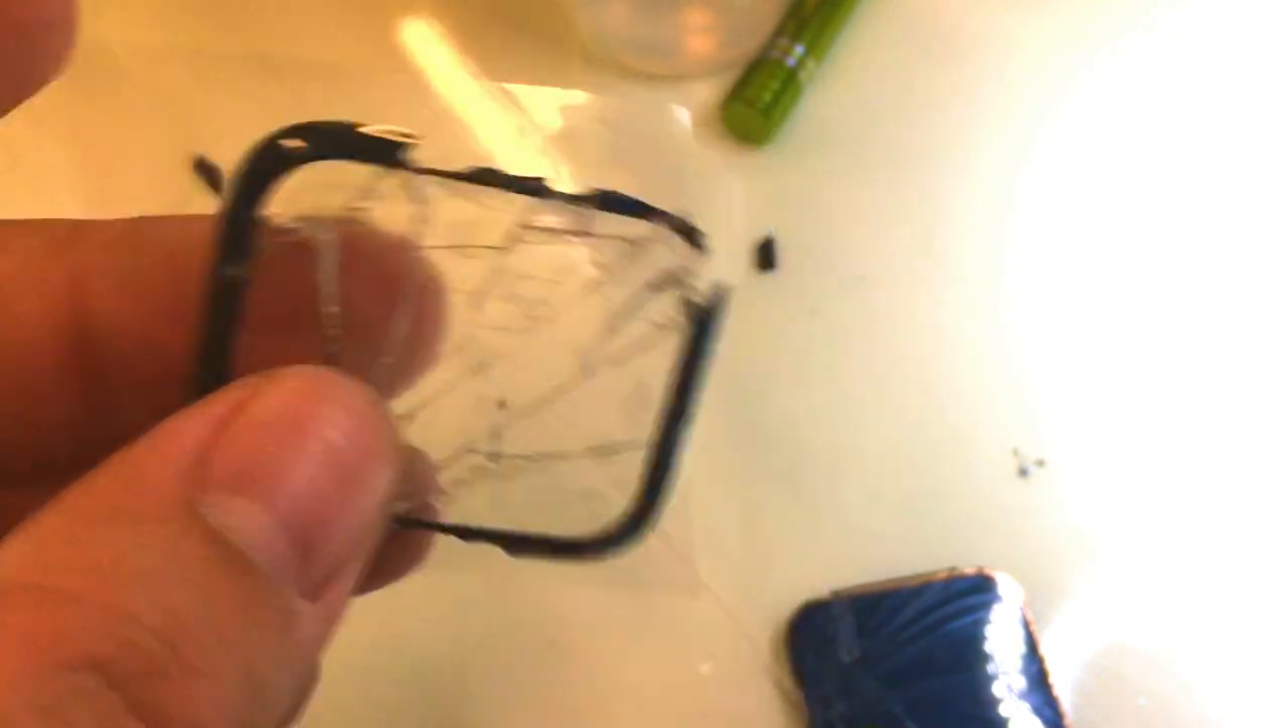All right, now we have successfully removed the glass.